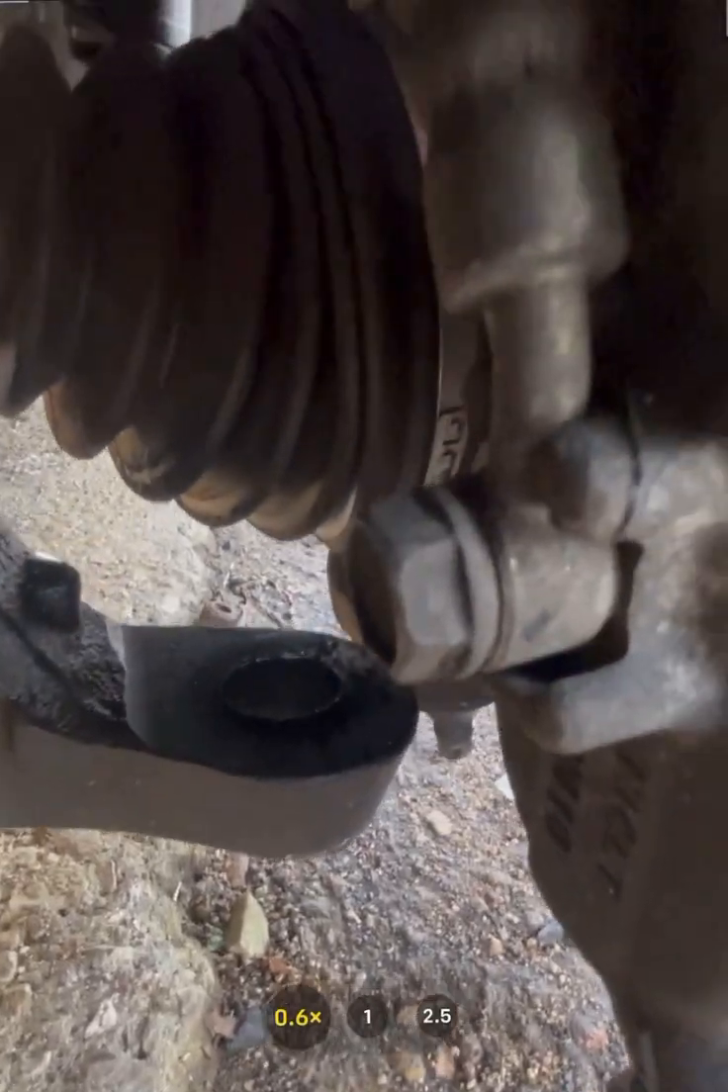You see how it's separated right there it's not supposed to be separated like that um that's the ball joint that's separated.